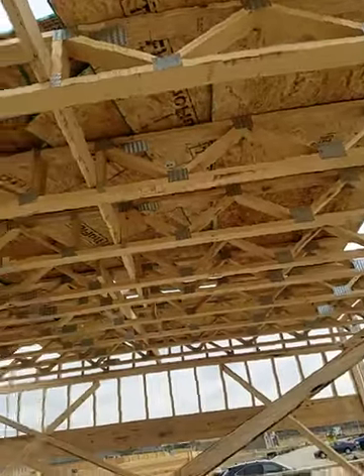As you can see, they have the garage completely framed up, all of the trusses are in place.